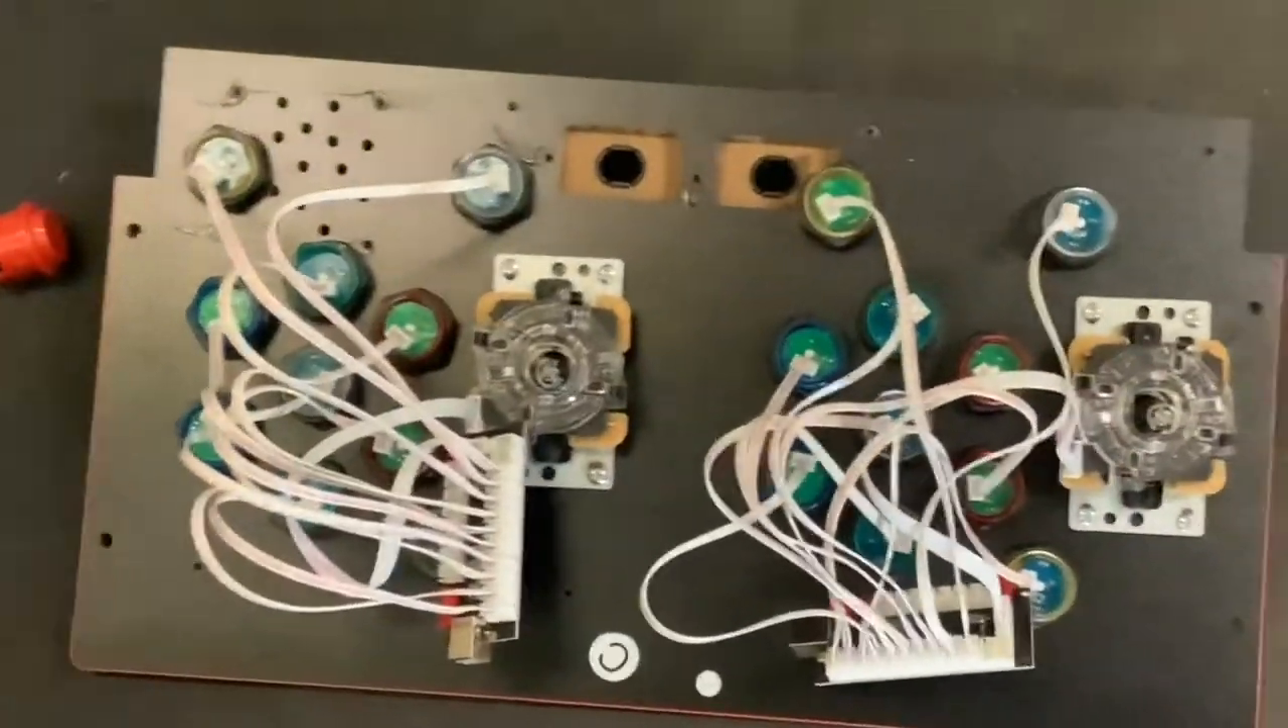There you have it that is the the board completely wired up so we are done with this part.